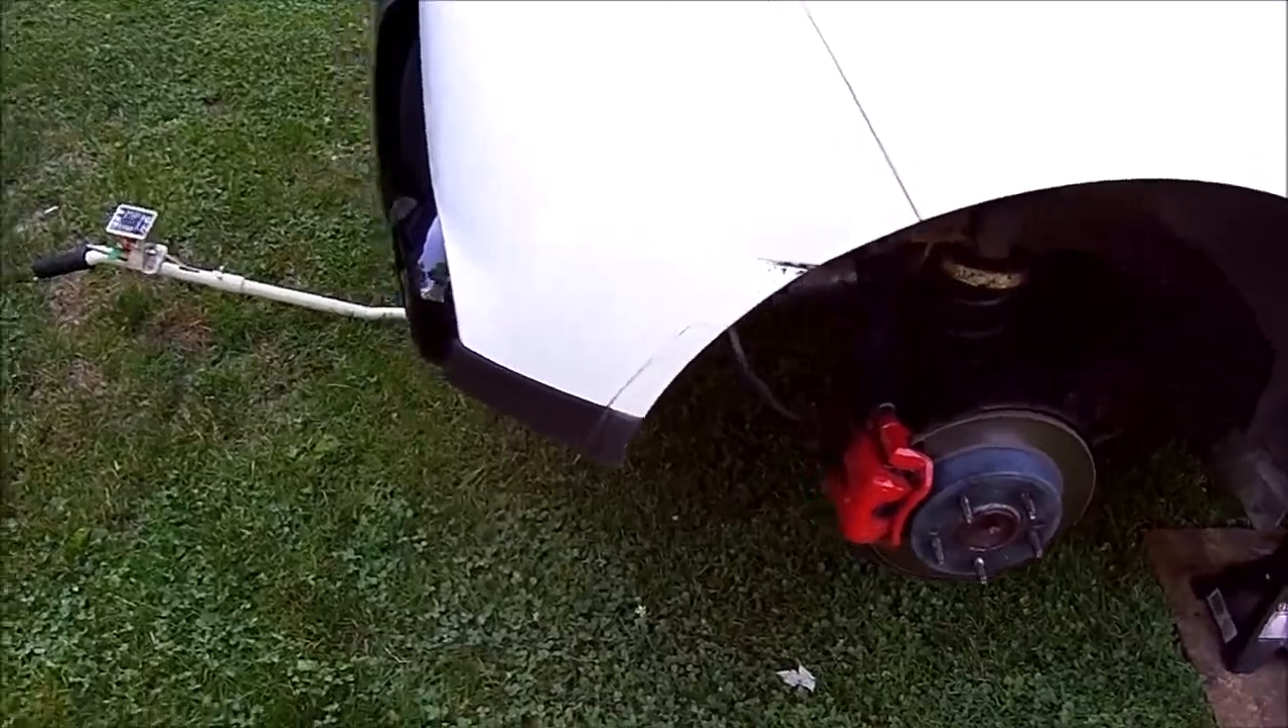Okay the tires have been removed the mud flaps have been removed and the mud flaps are secured to the car with two screws and a plastic retainer at the bottom.